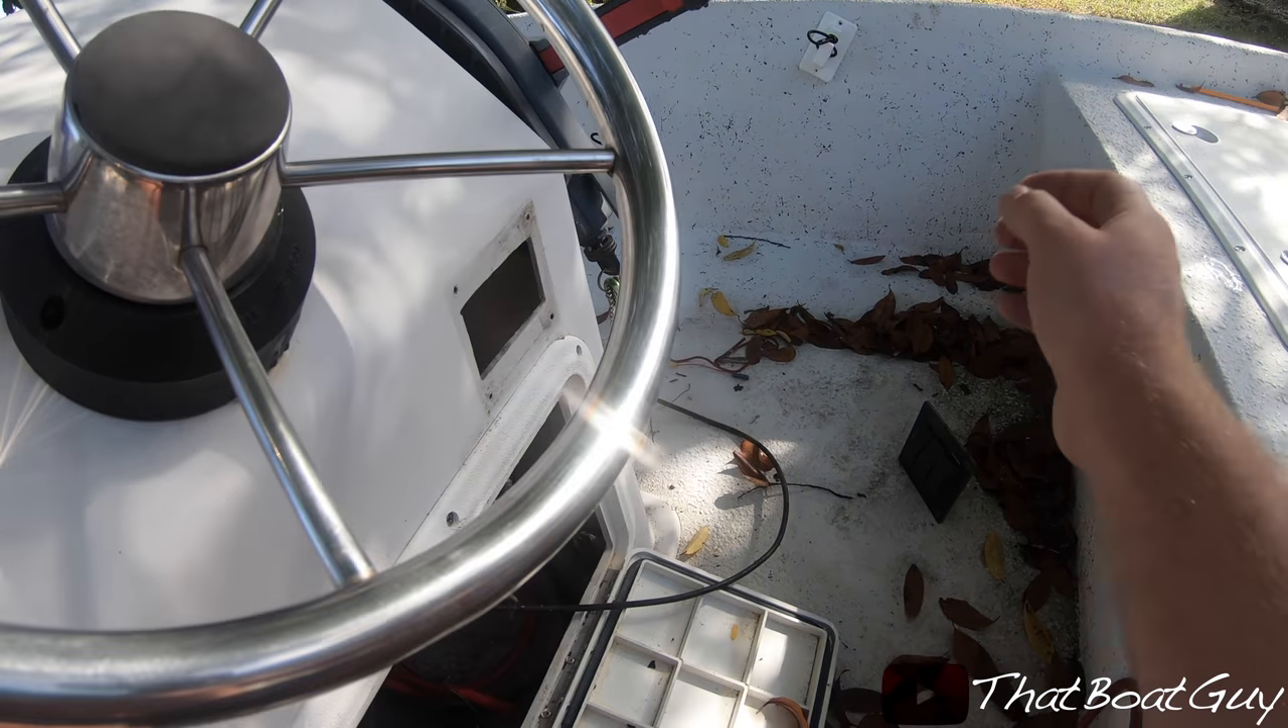So I have a new switch panel that I'm going to install right there. I have the old one out.